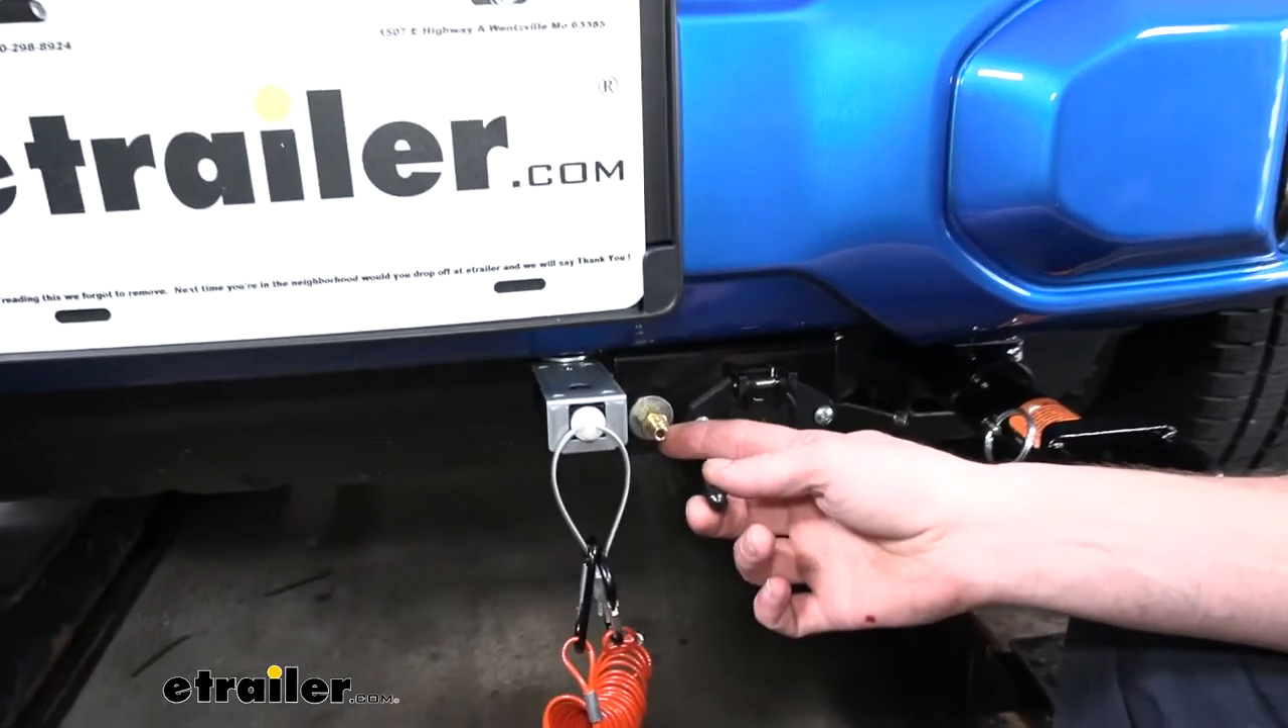We mounted up our breakaway switch as well as our air fitting and on the vehicle side here the one that comes in your kit is going to be a male fitting.